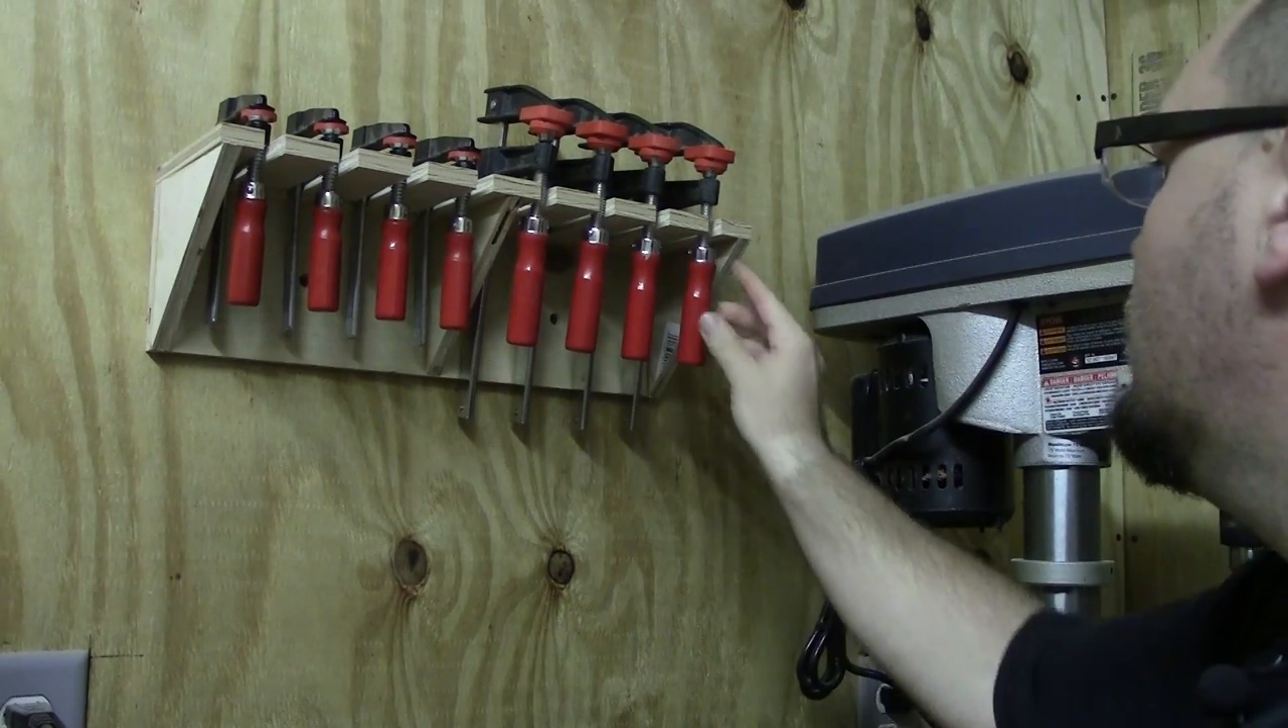Clamps fit perfect.